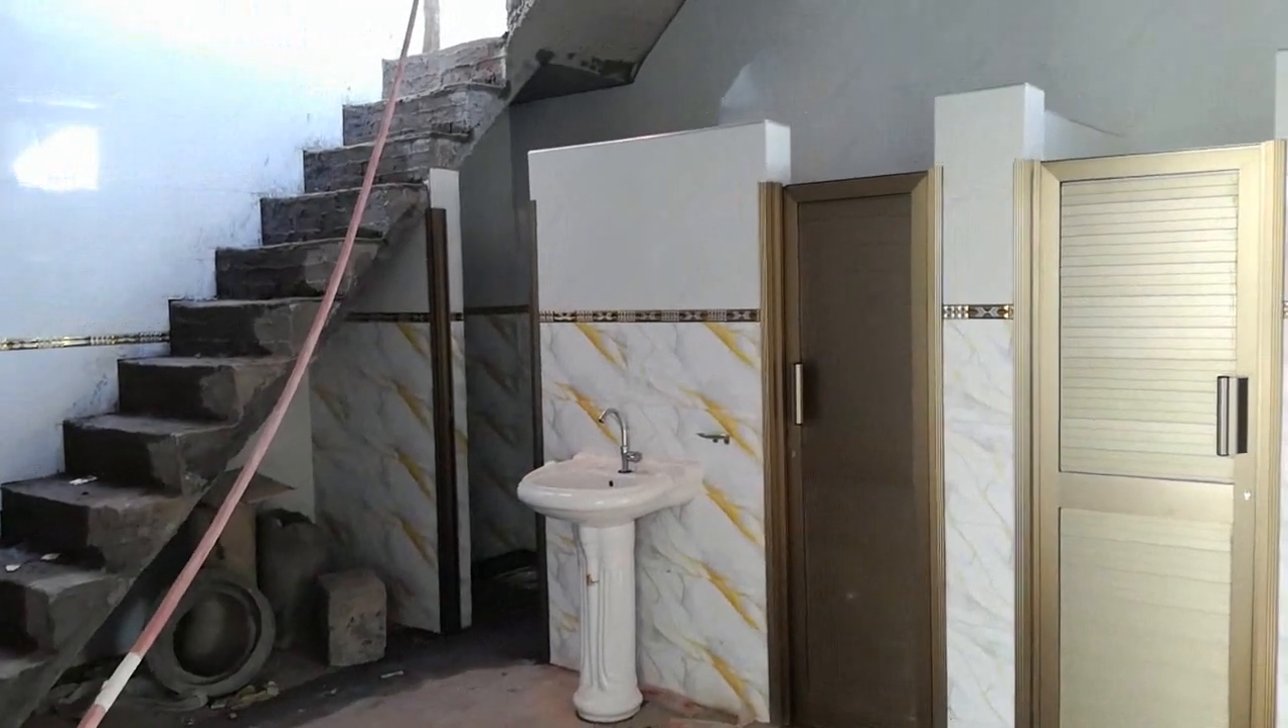یہ واشروم کے المونیم کے دروازے لگا دیئے گئے ہیں۔